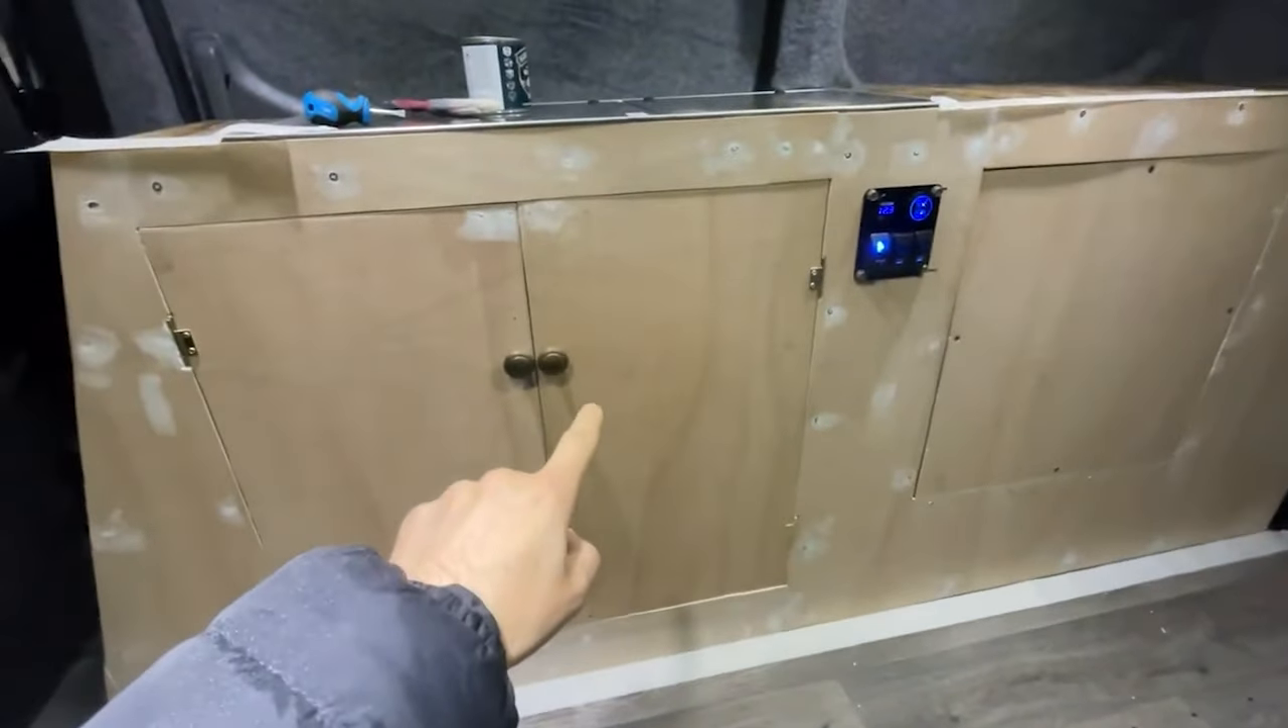I've pretty much got everything done and ready for paint i've got my door handles on i've smoothed over and sanded over all the screws trying to make it as smooth as possible.